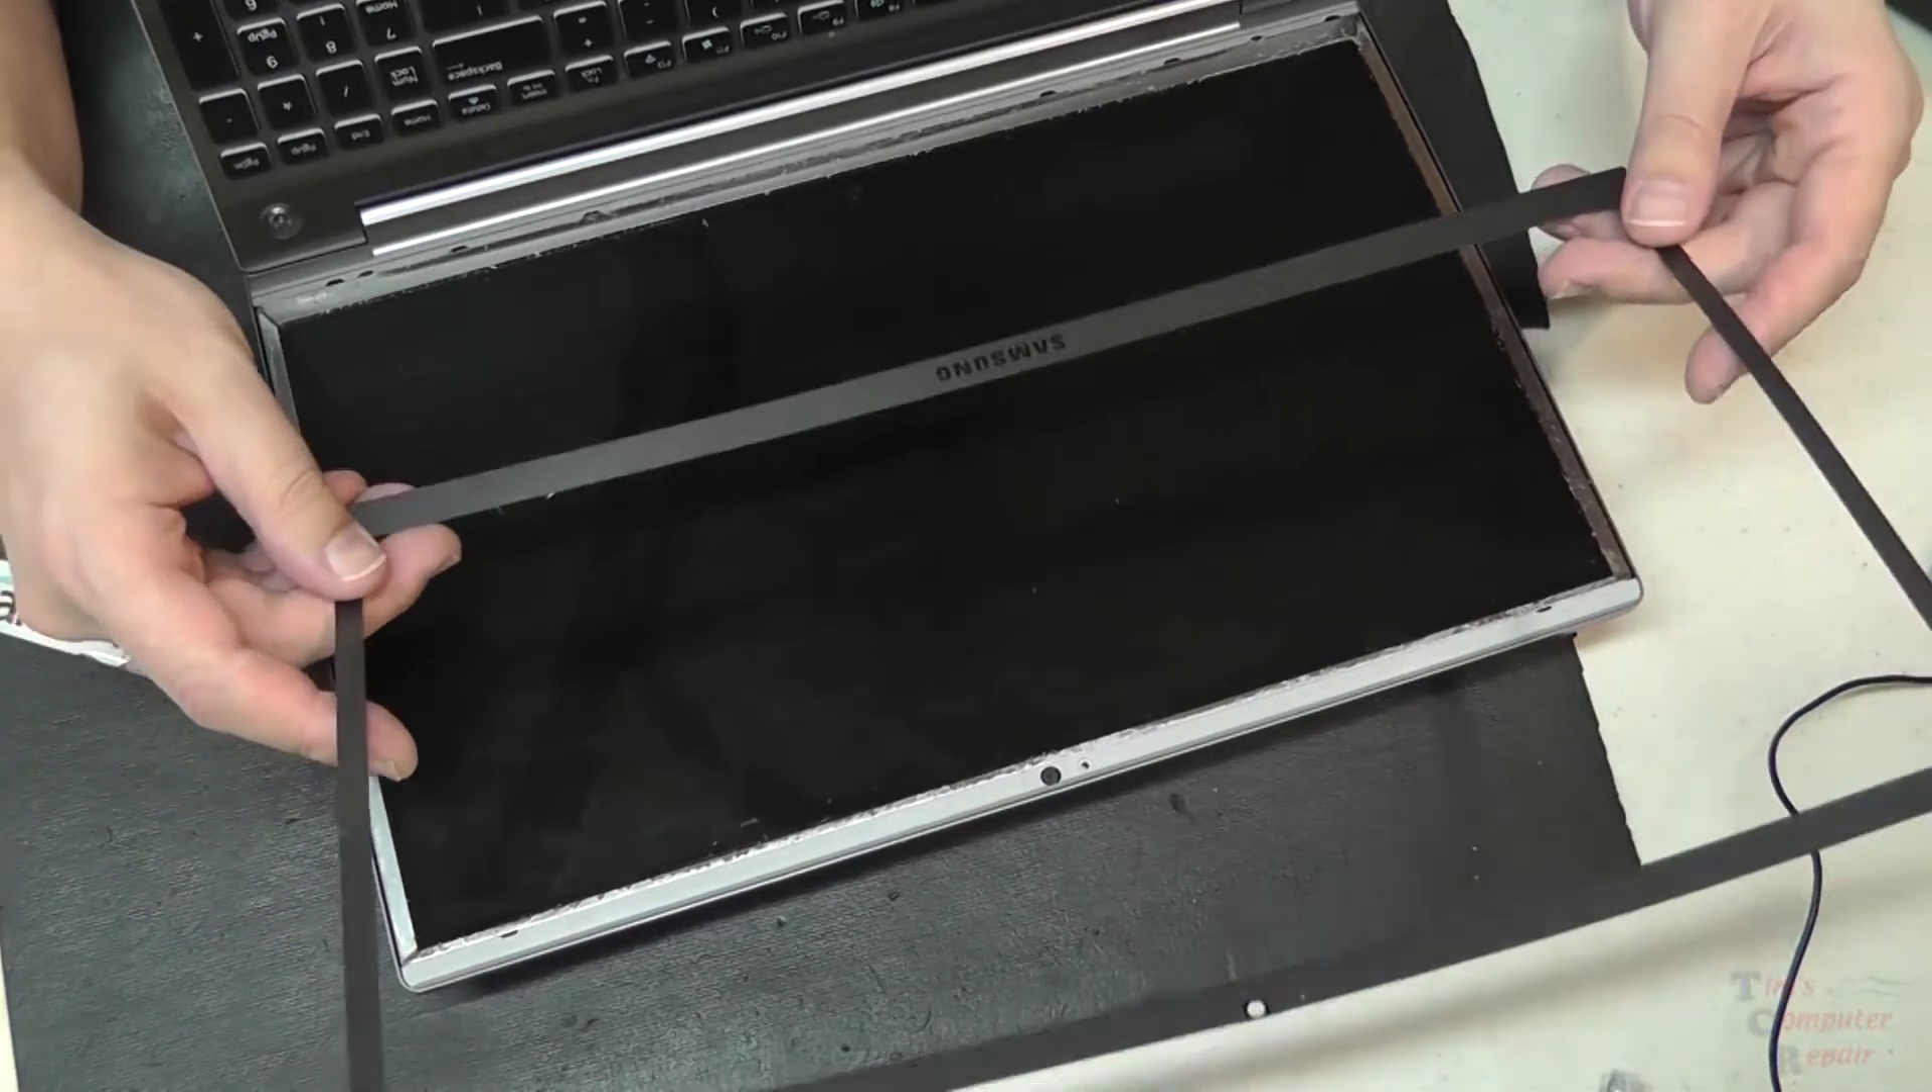There we go. We got our bezel off.